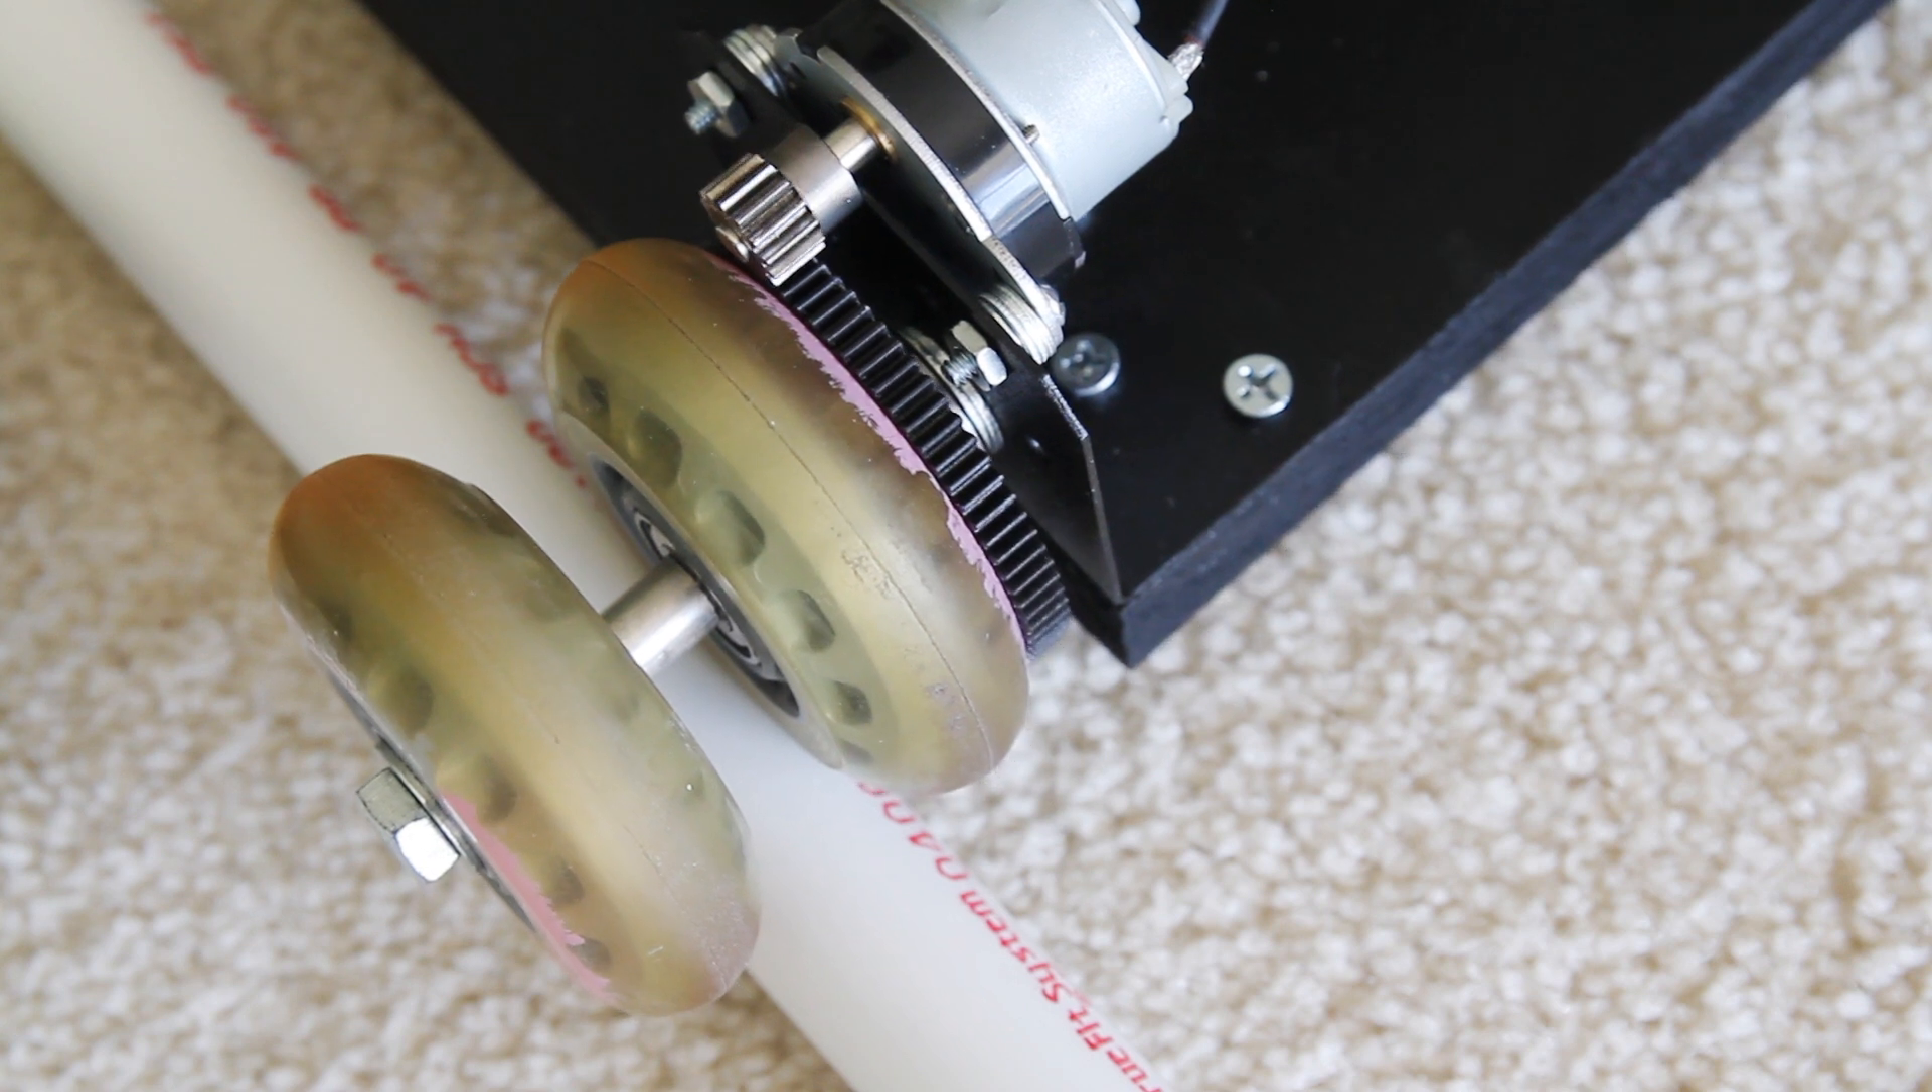Here, I just slipped the larger gear between the inner wheel and the bracket and an extra bearing, and I bolted the motor onto the bracket.